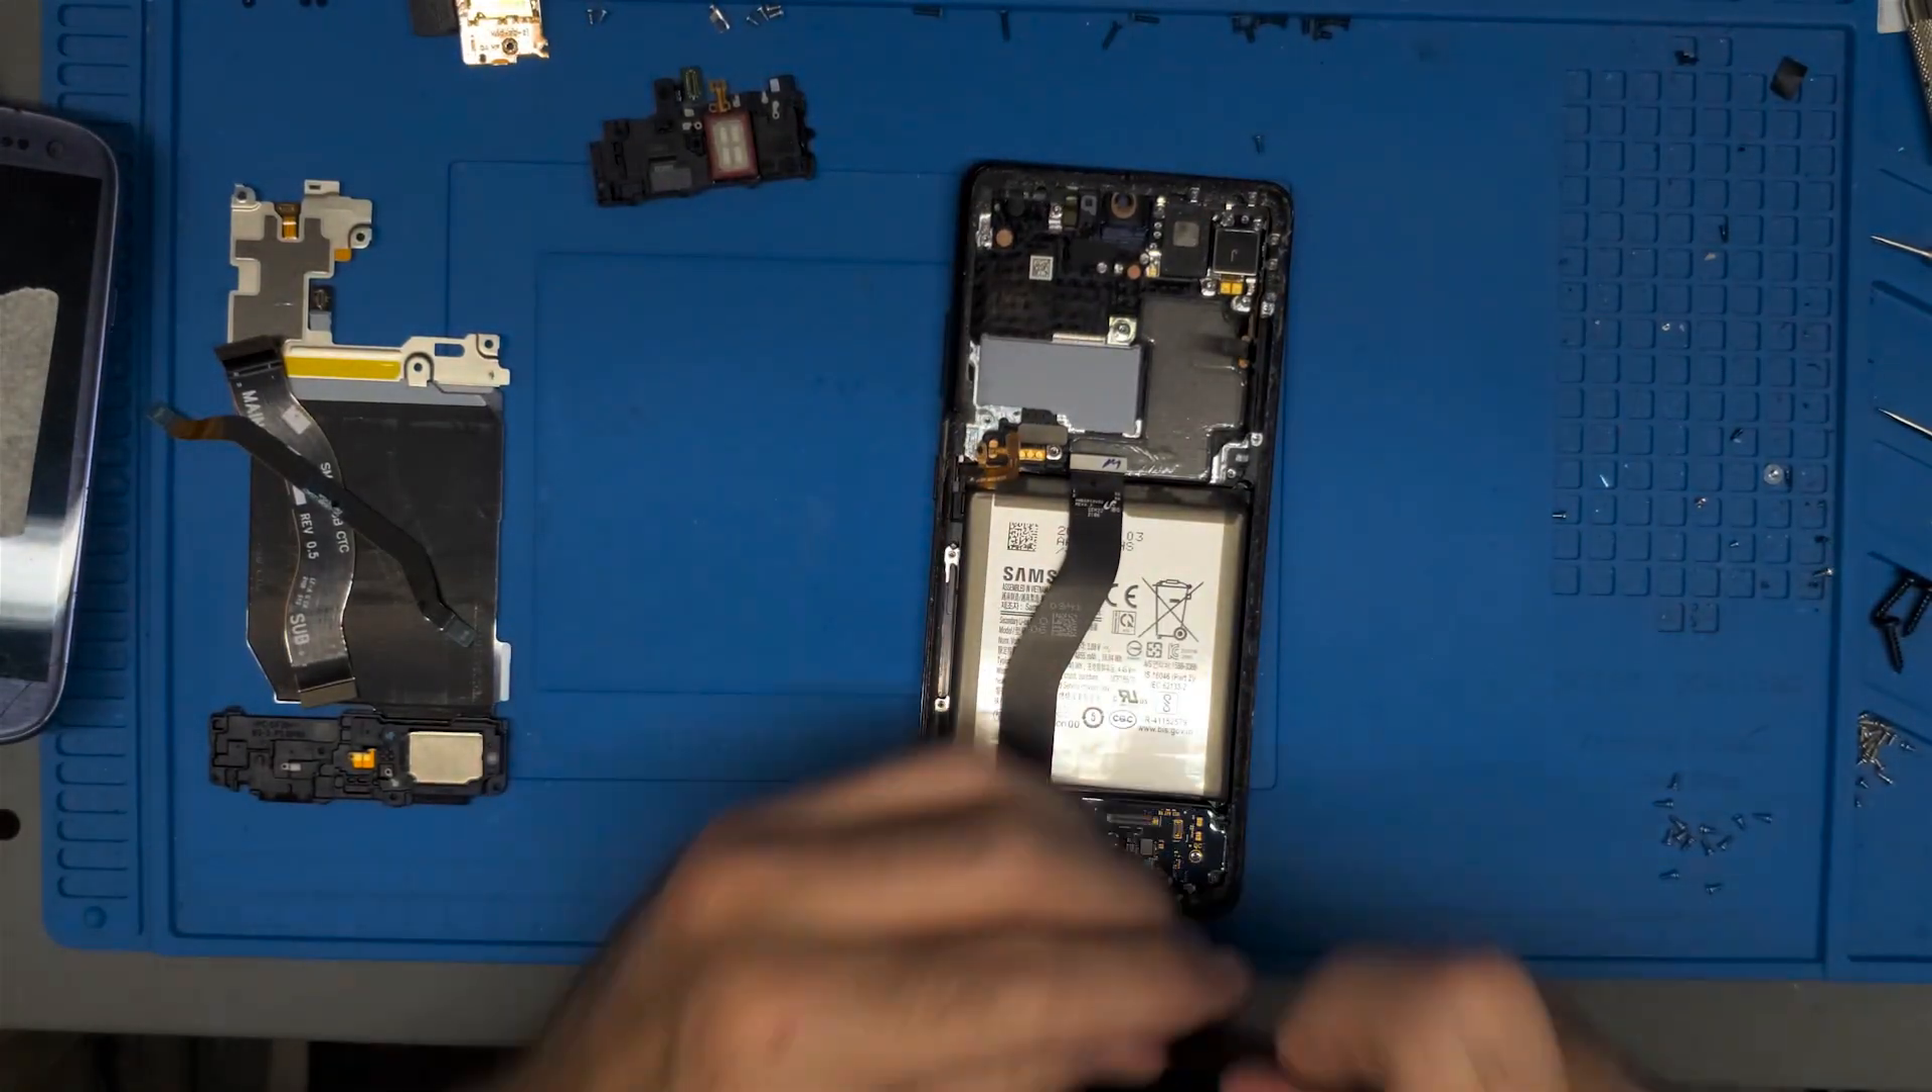I still gotta get the battery out and I'm gonna take this daughter board out next.